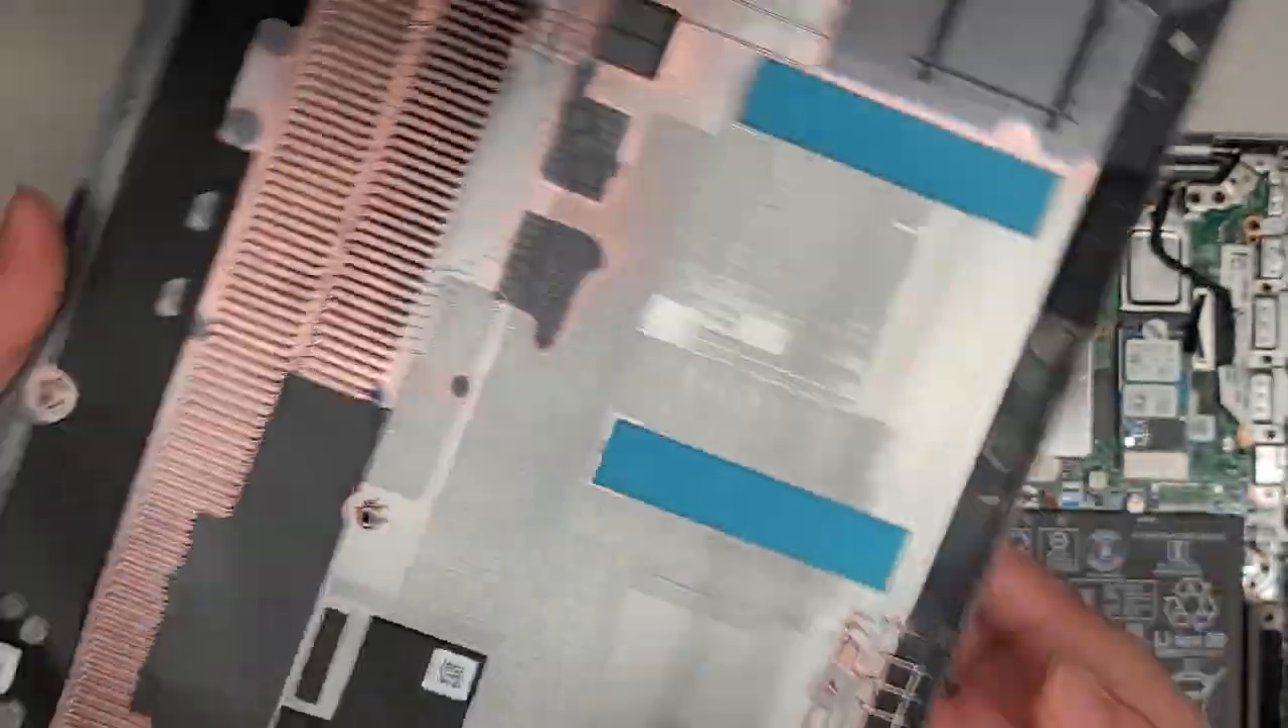We've got the entire bottom cover off.